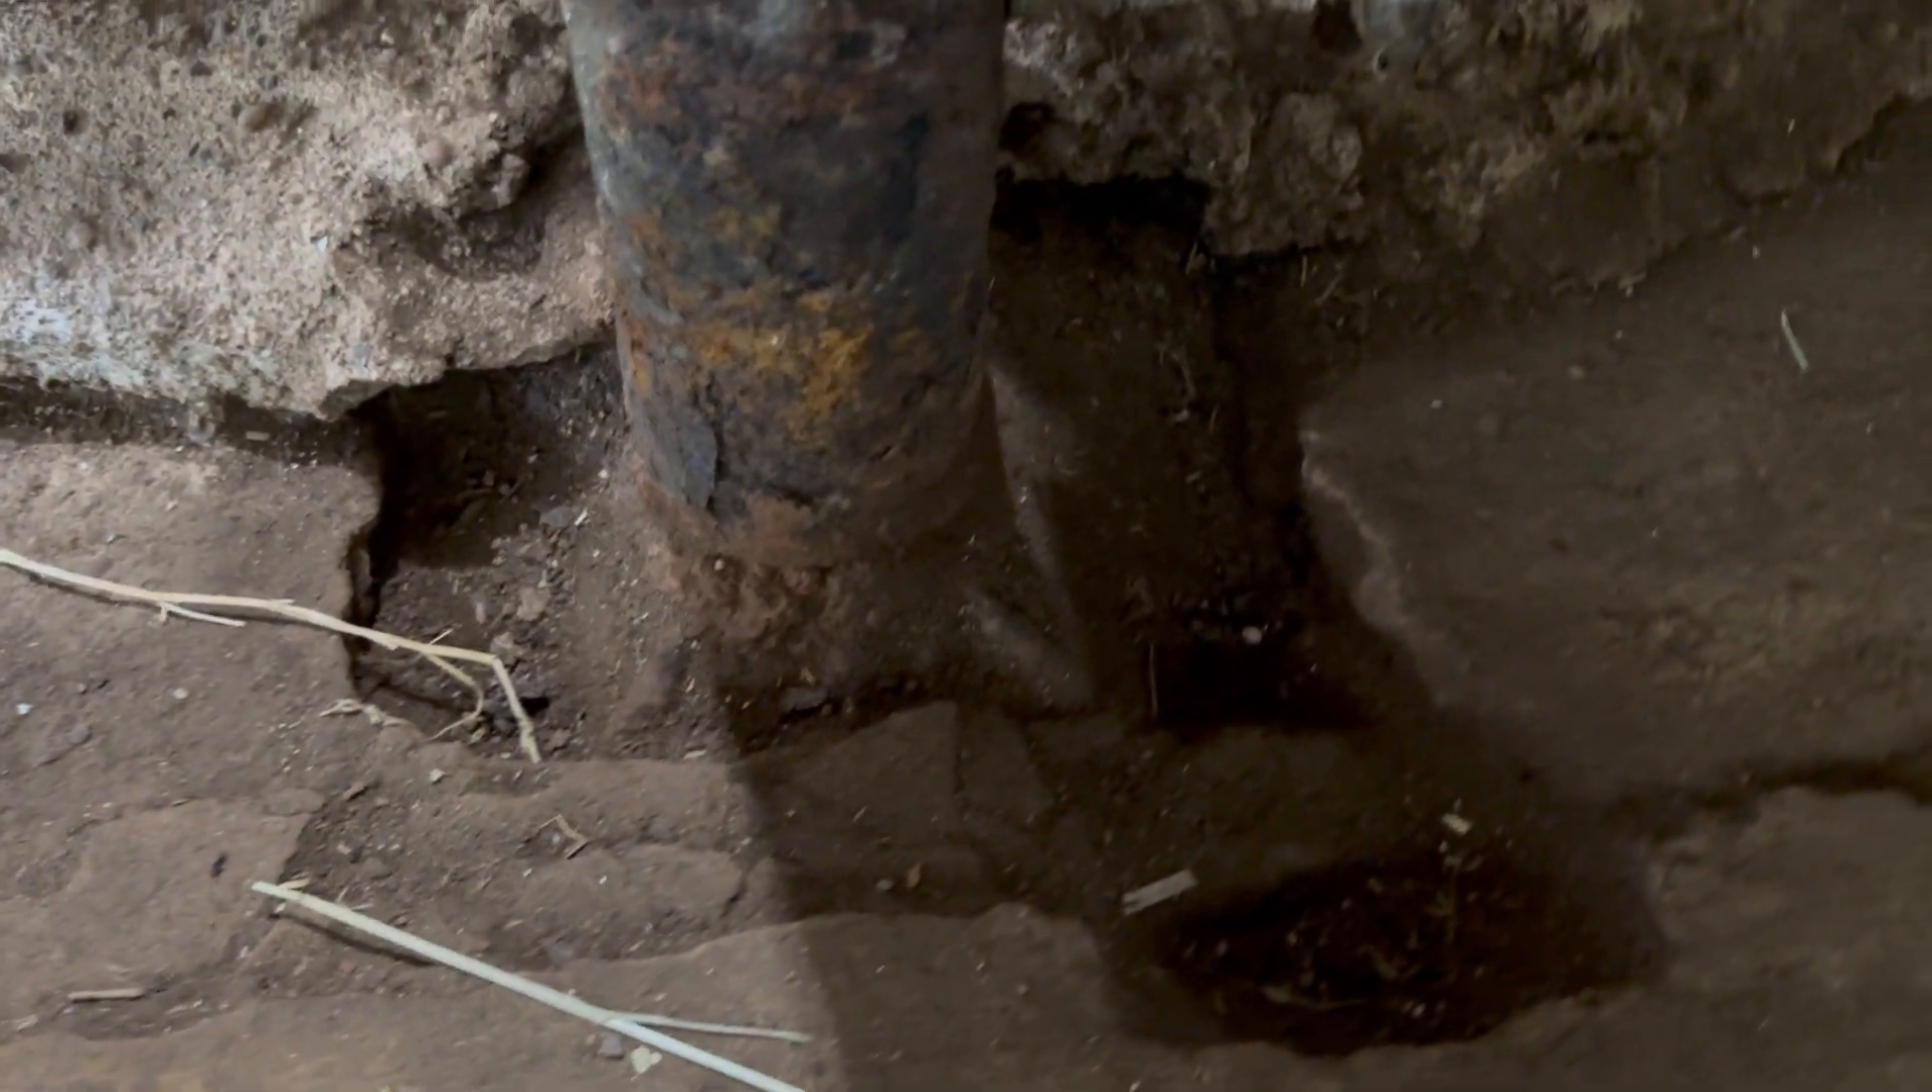And the footings have settled quite a bit there. You can see that there's some definite gap in there.